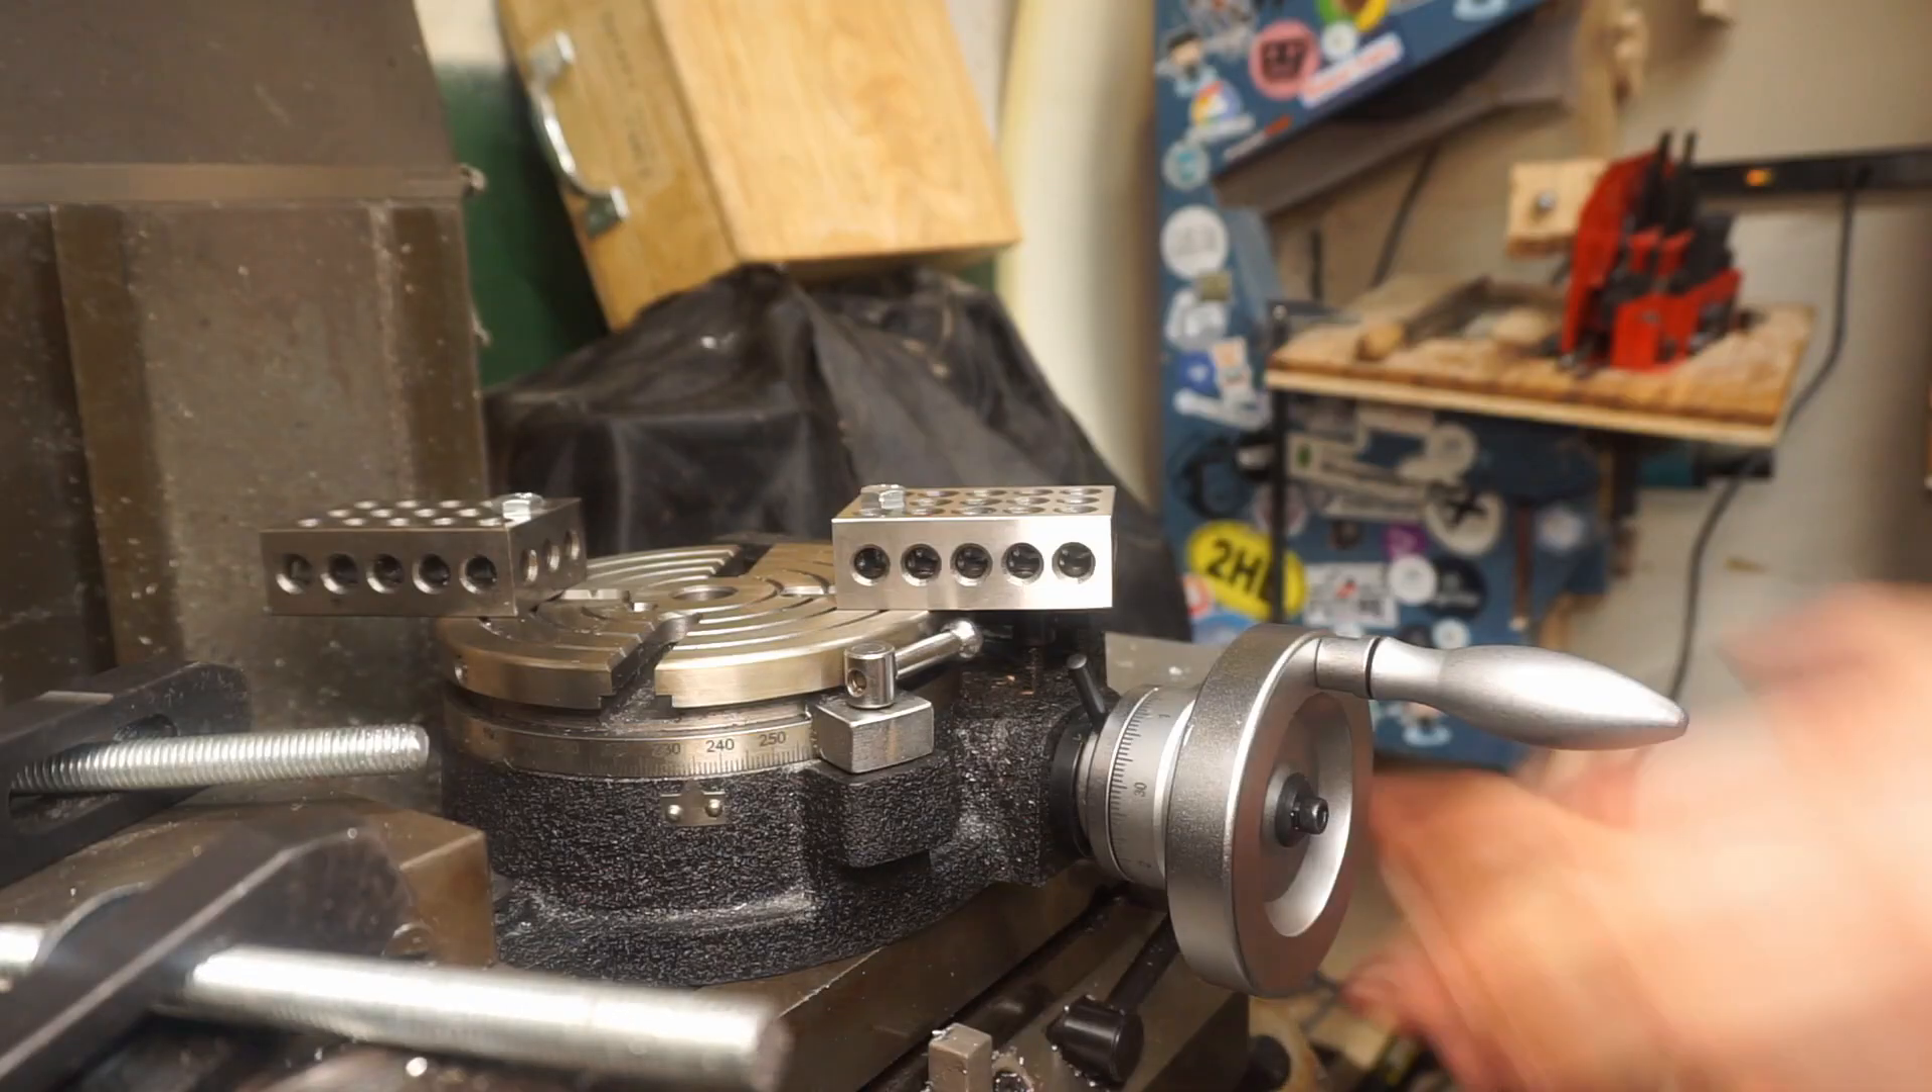I bolted some 1-2-3 blocks to the rotary table, giving it outriggers that were larger in diameter than my piece.